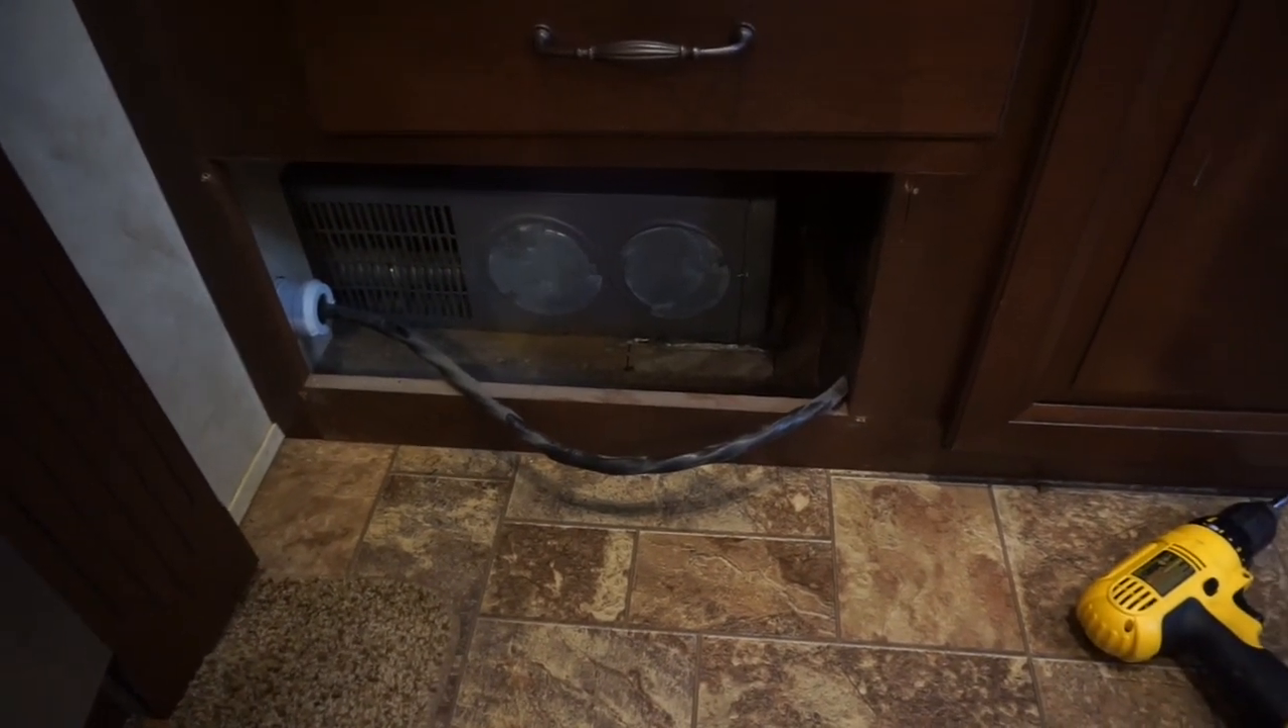So you can see we've taken the cover off and we have pretty easy access to our cord and you've got a cord with a little bit of length that can pull out.